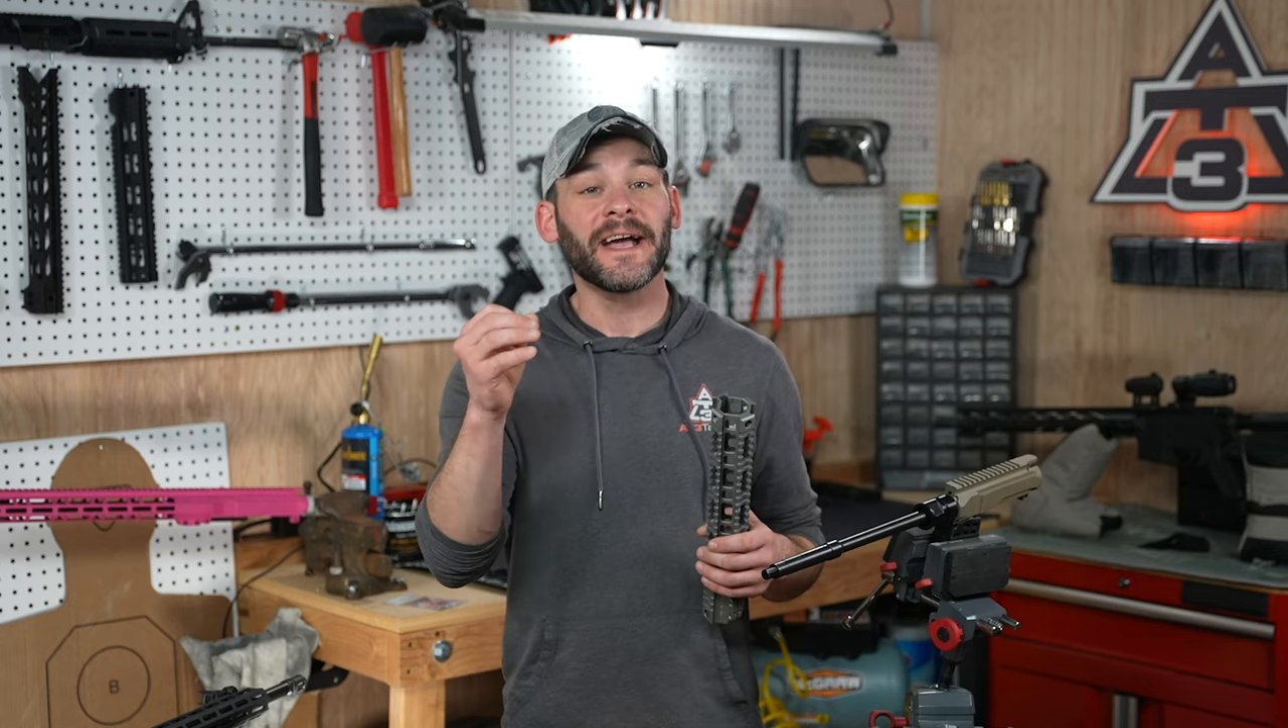Notice how we didn't install the muzzle device yet.